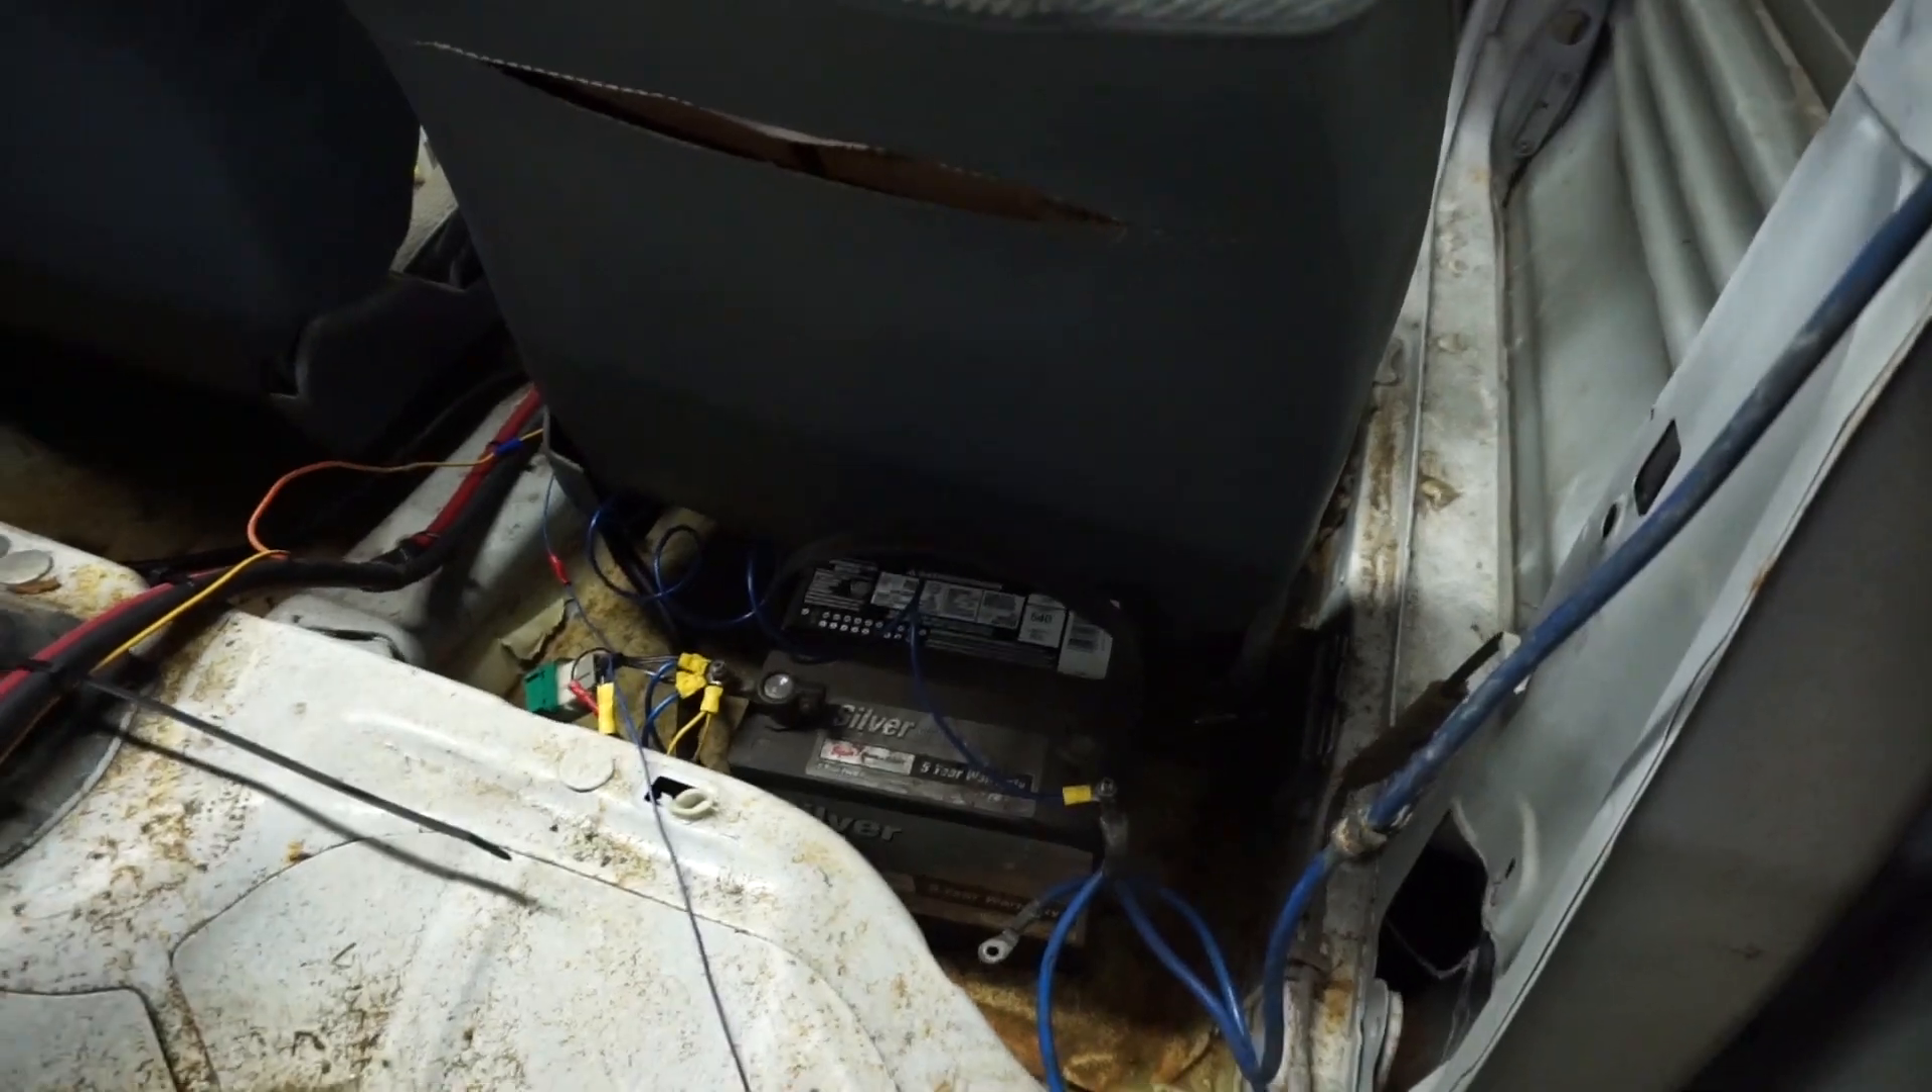You can see I threw a 12-volt battery behind the seat.